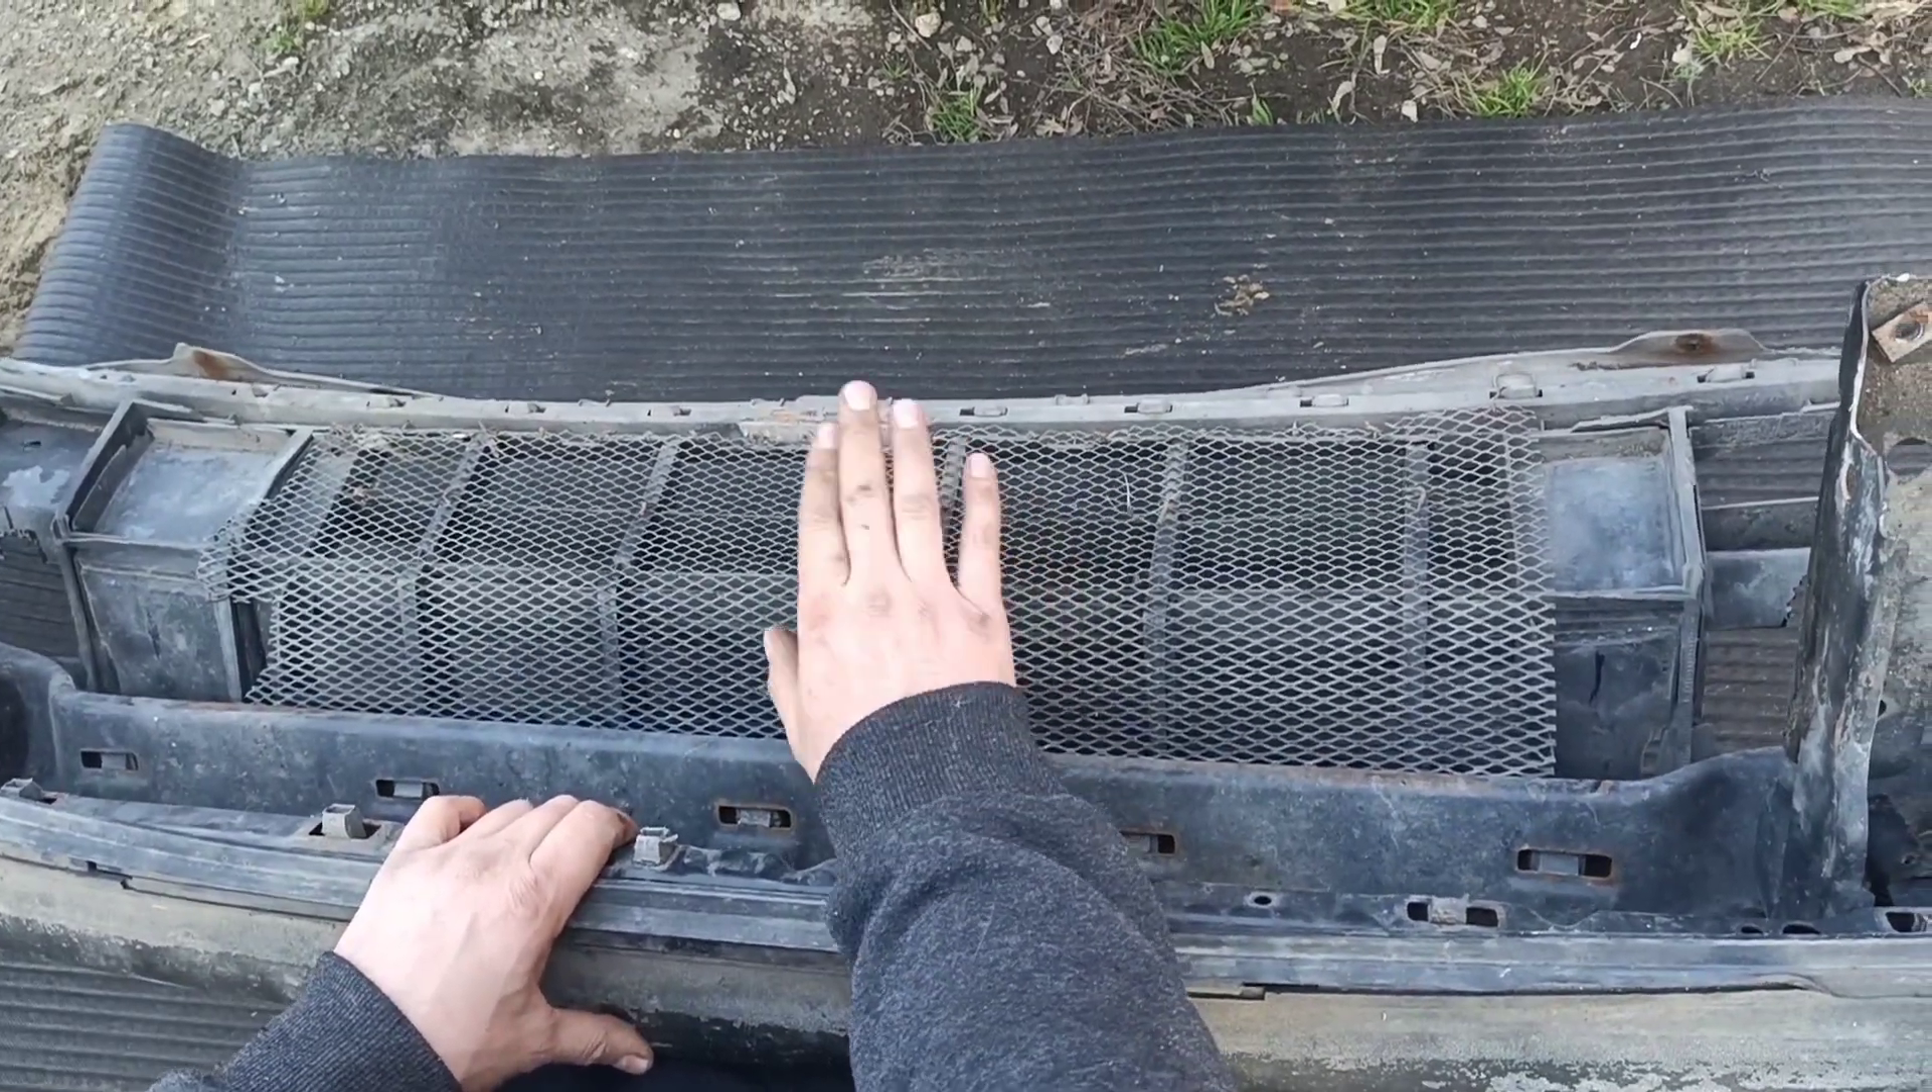Здесь уже стоит сеточка. И вот эта сеточка очень хорошо держит этот бампер.